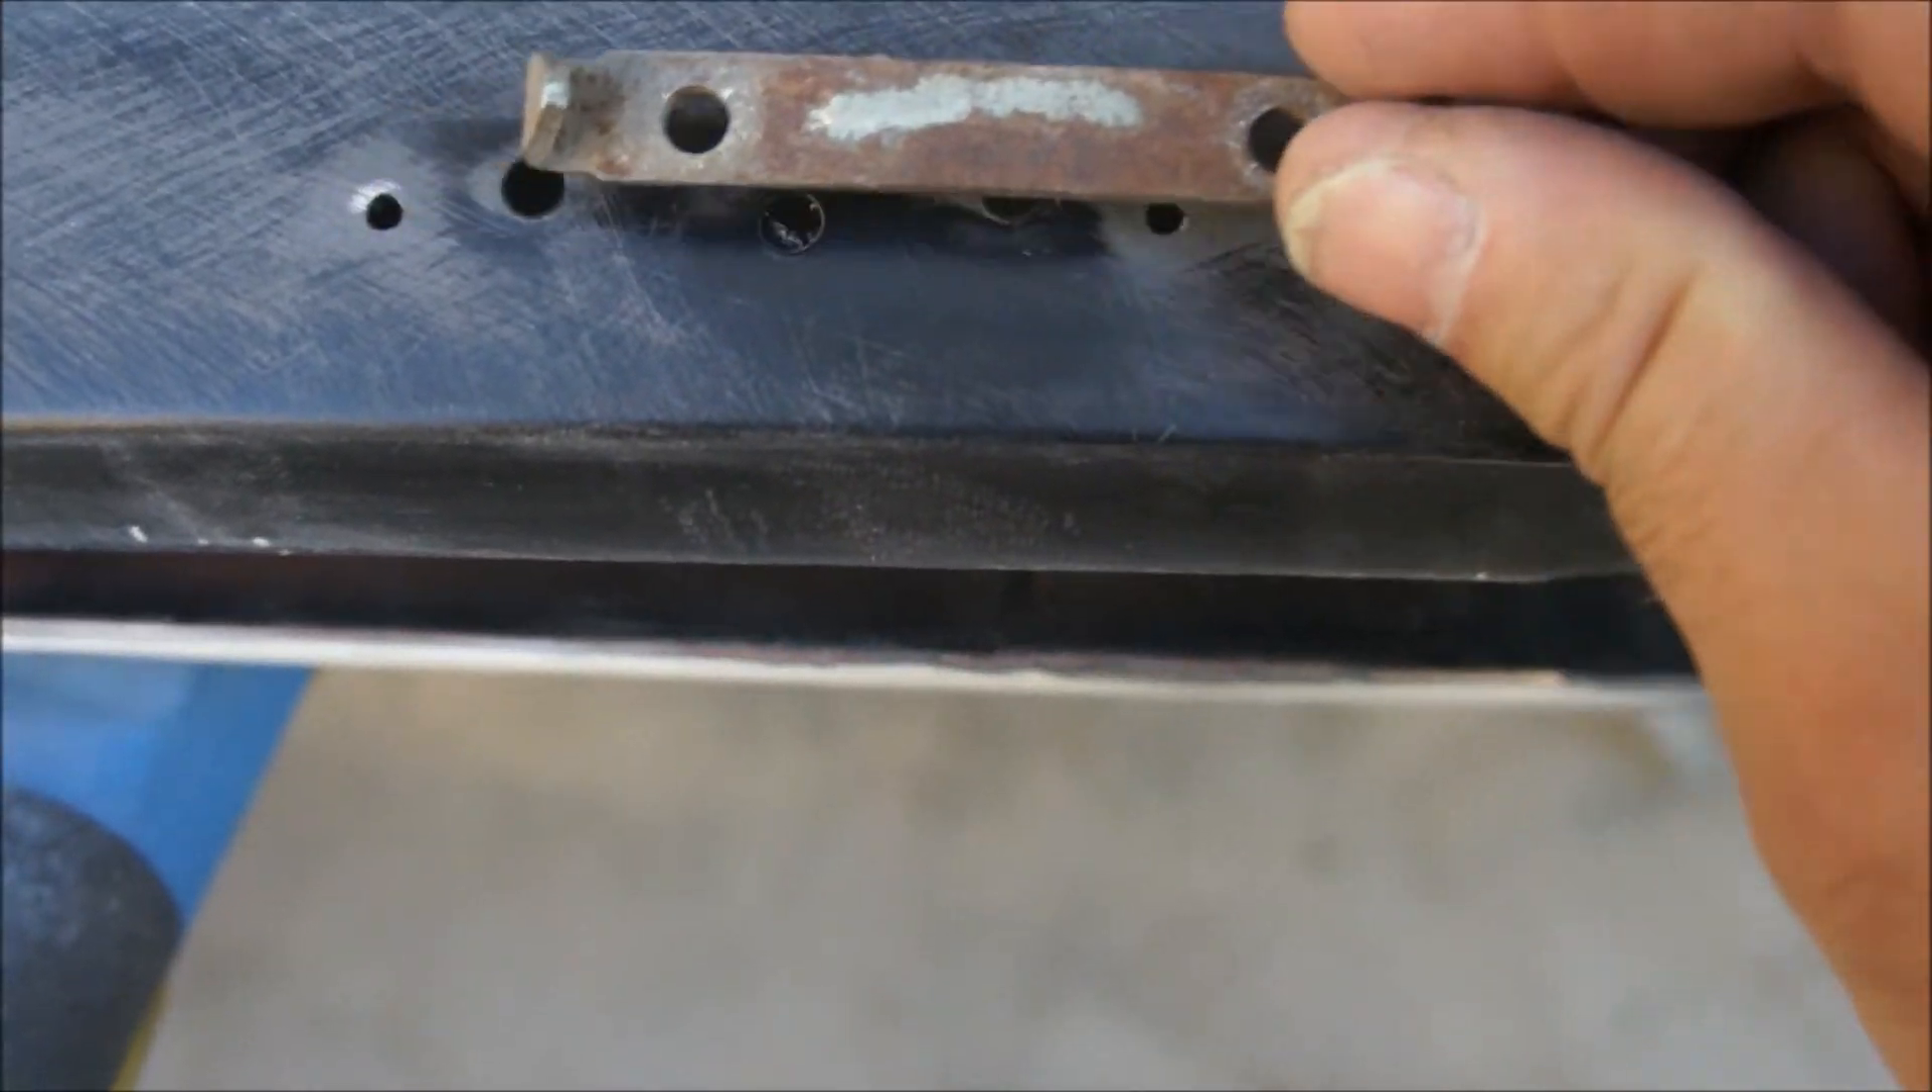None of these holes line up together.